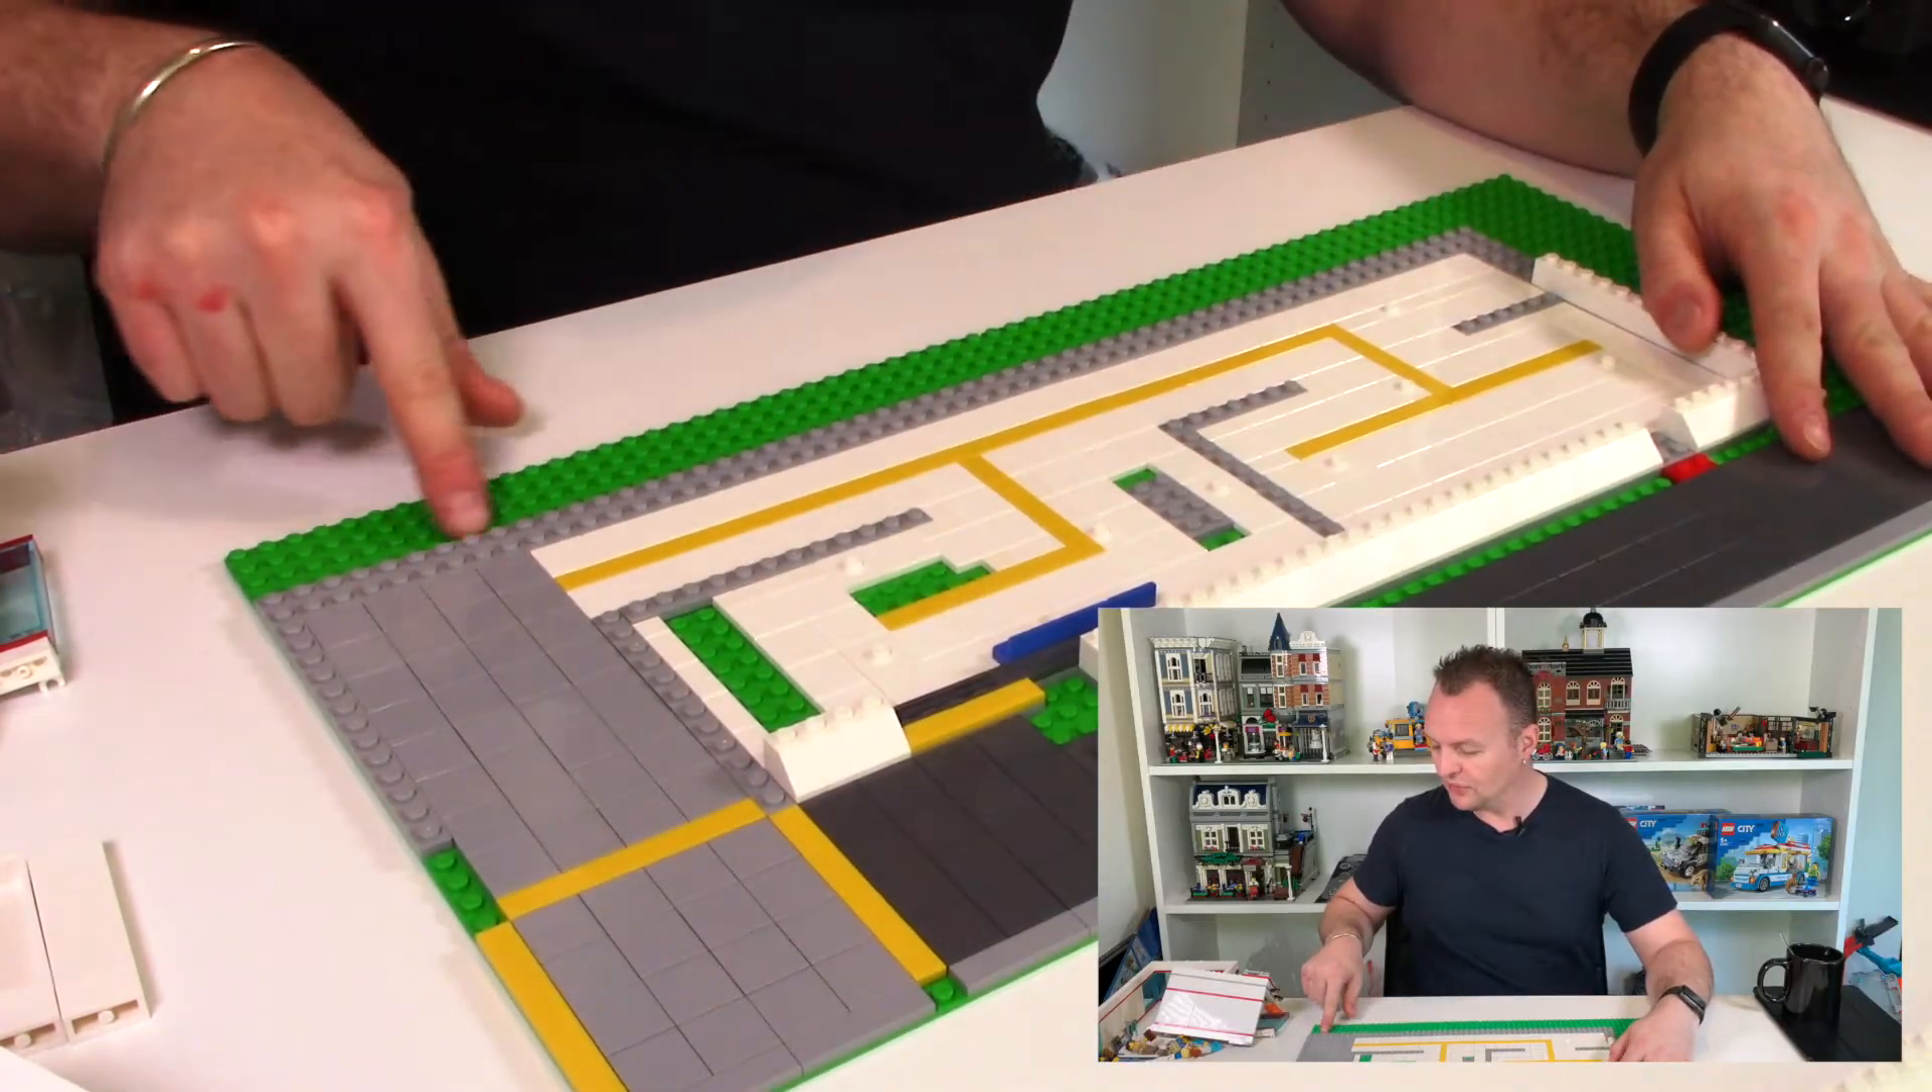I've laid the light bluish gray bricks around the edge here as you can see. It sort of lays out where the walls are going to be in the hospital.